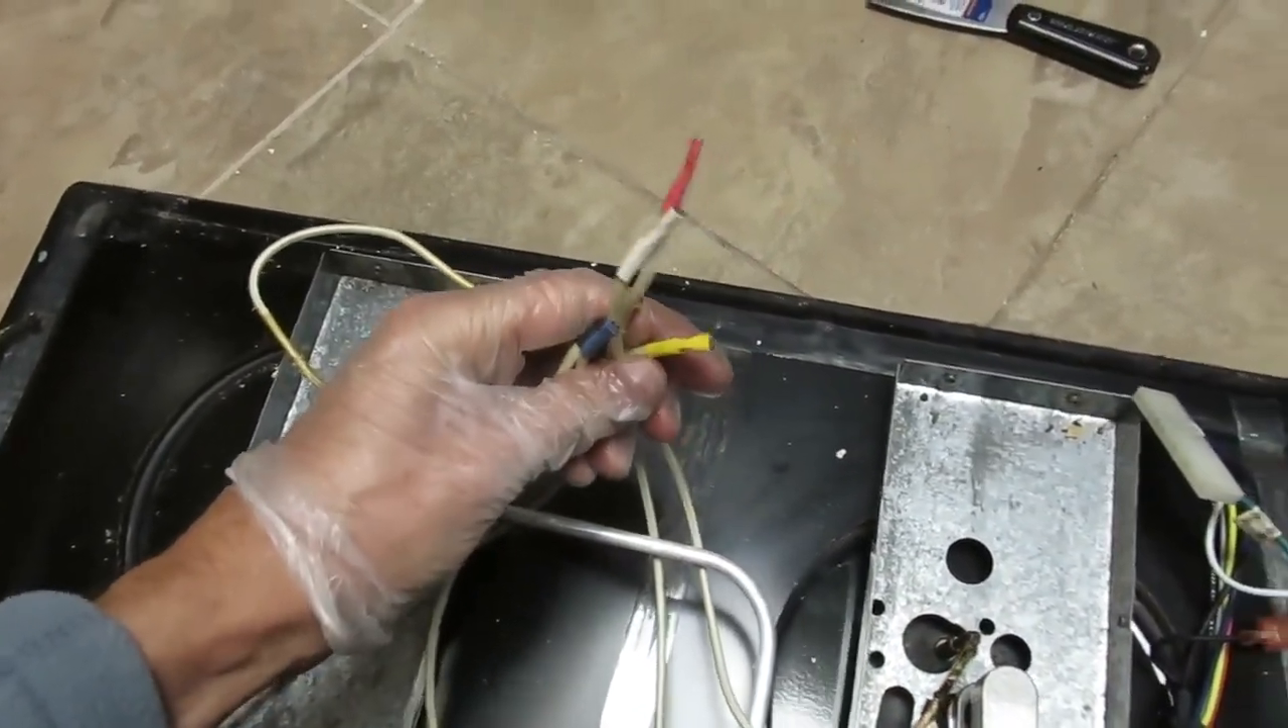Um also as you can probably see there's a mess of wires over here that I've disconnected.